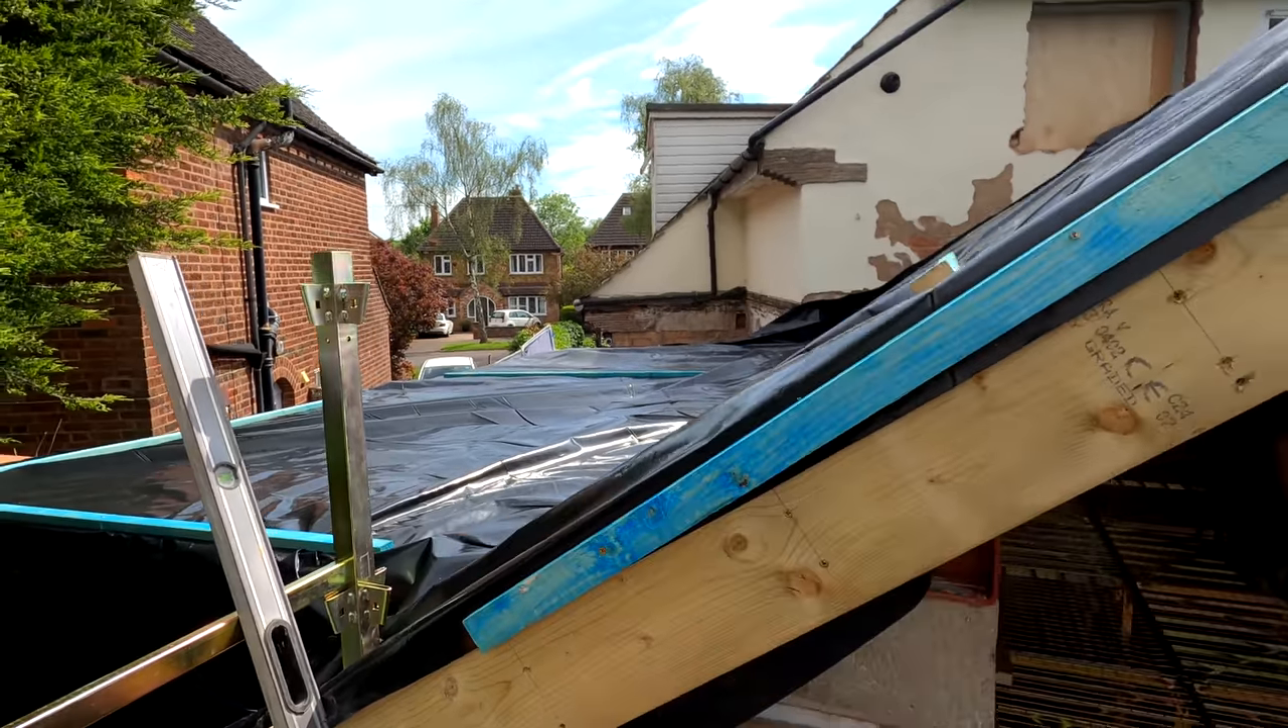We've covered over the roof for now as well just for over the weekend.